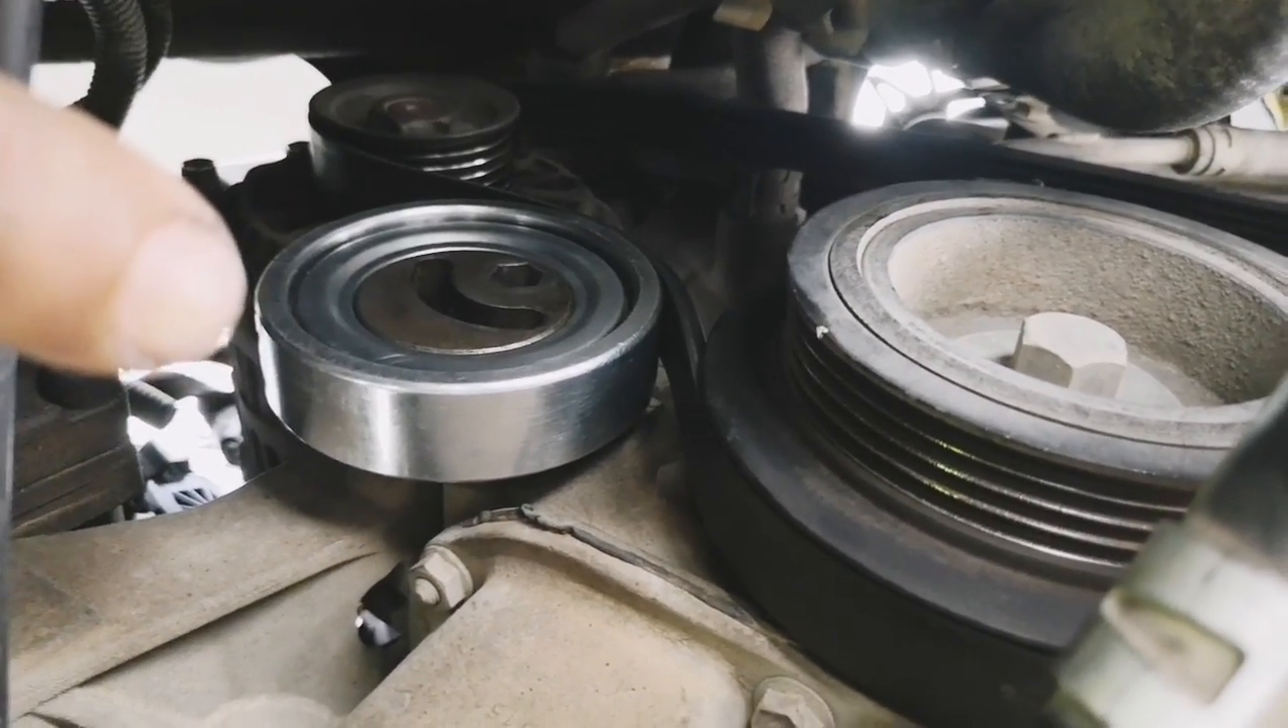Ayan nga, nilagay na natin yung ating tensioner bearing.